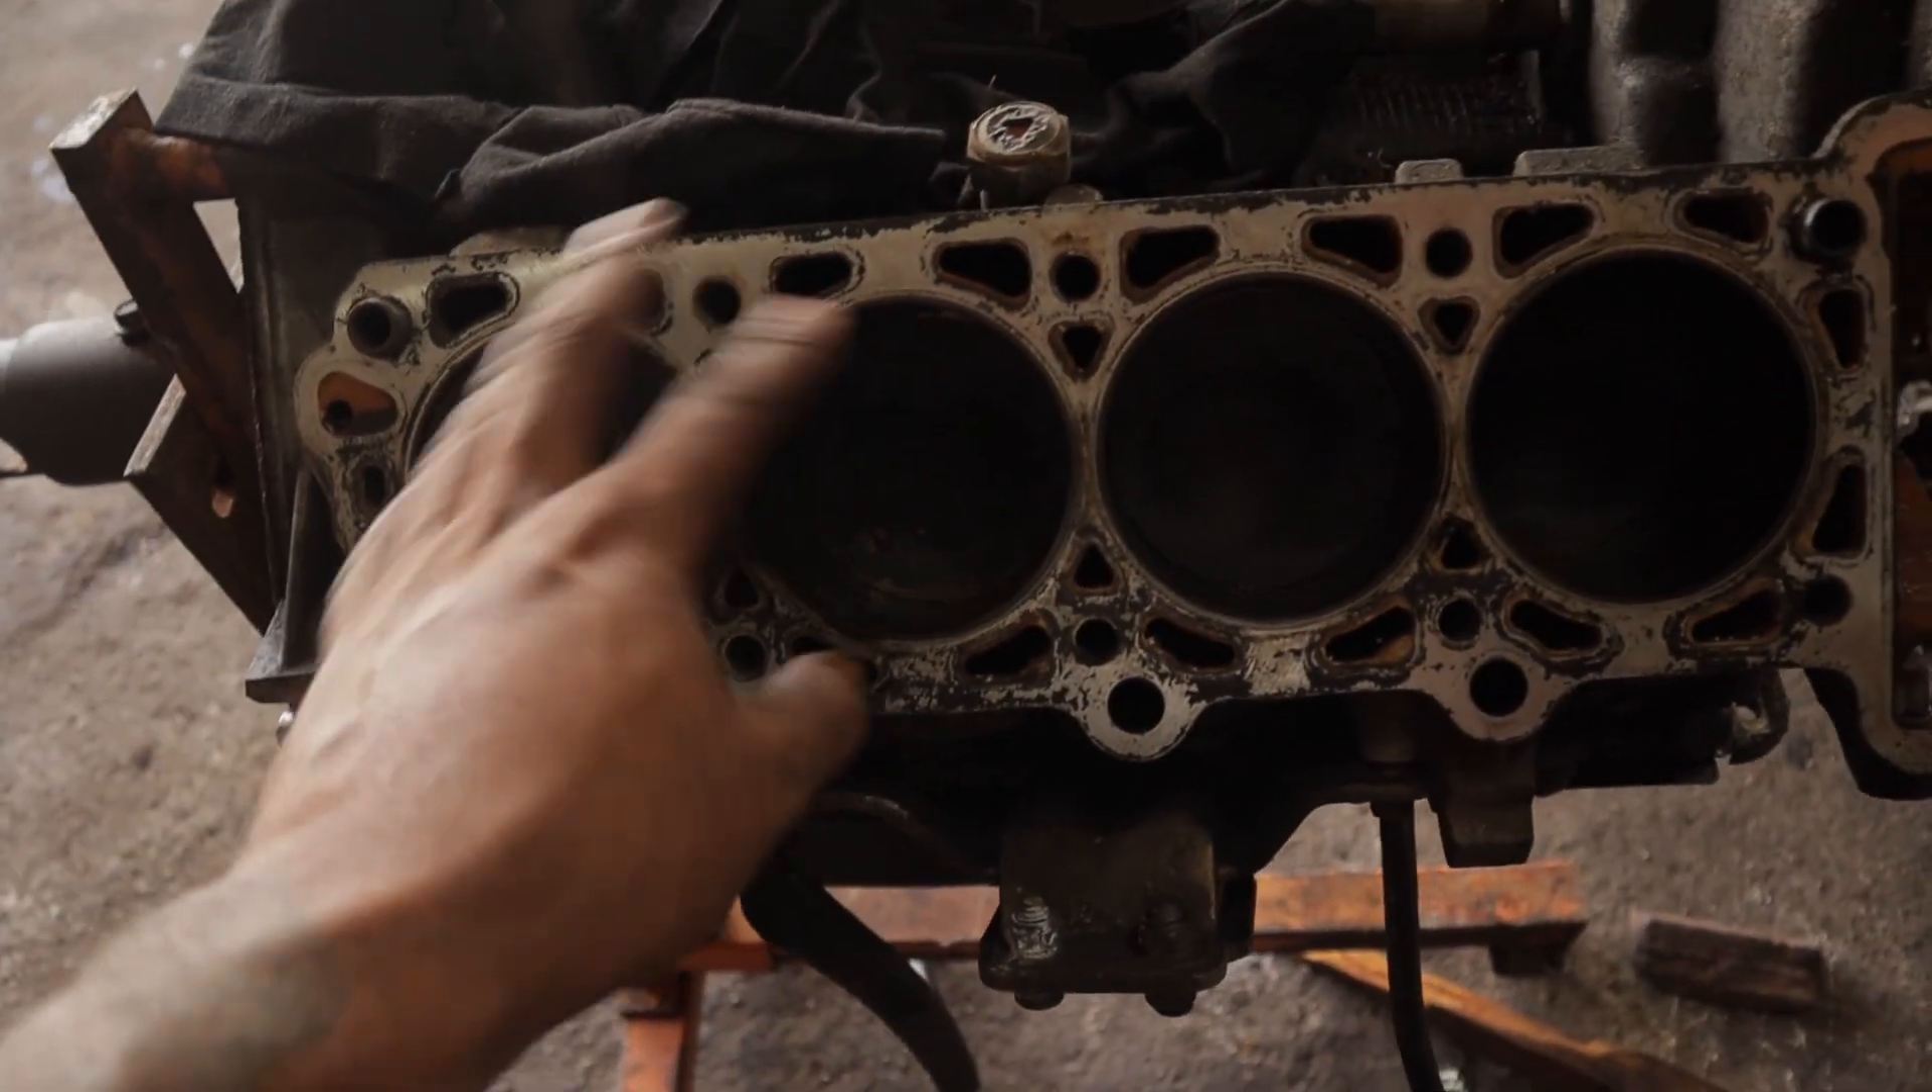Alright guys, so pretty much we got the heads off.